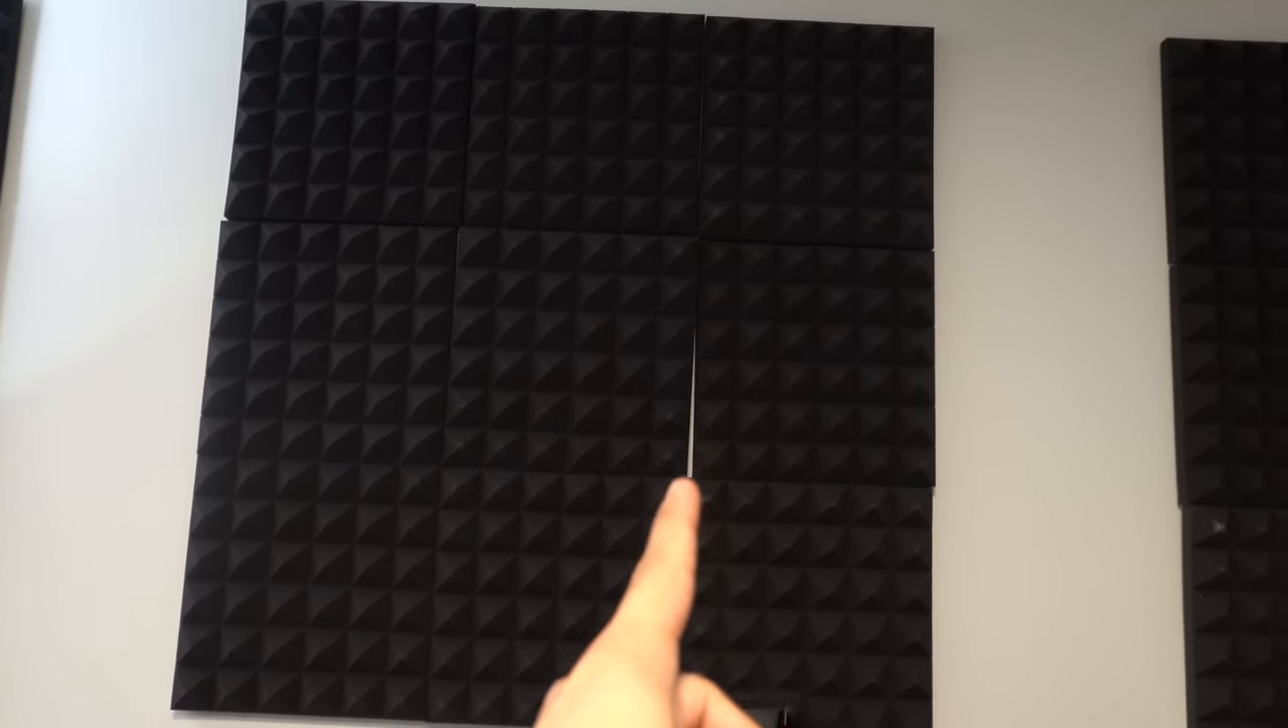I'm using some cardboard behind each of these square foot panels along with some command strips. And you can see that there's some gaps here, right? These gaps weren't here when I first mounted the panels to the wall. But over time, the command strips have maybe shifted or the glue's kind of weakened or something like that.